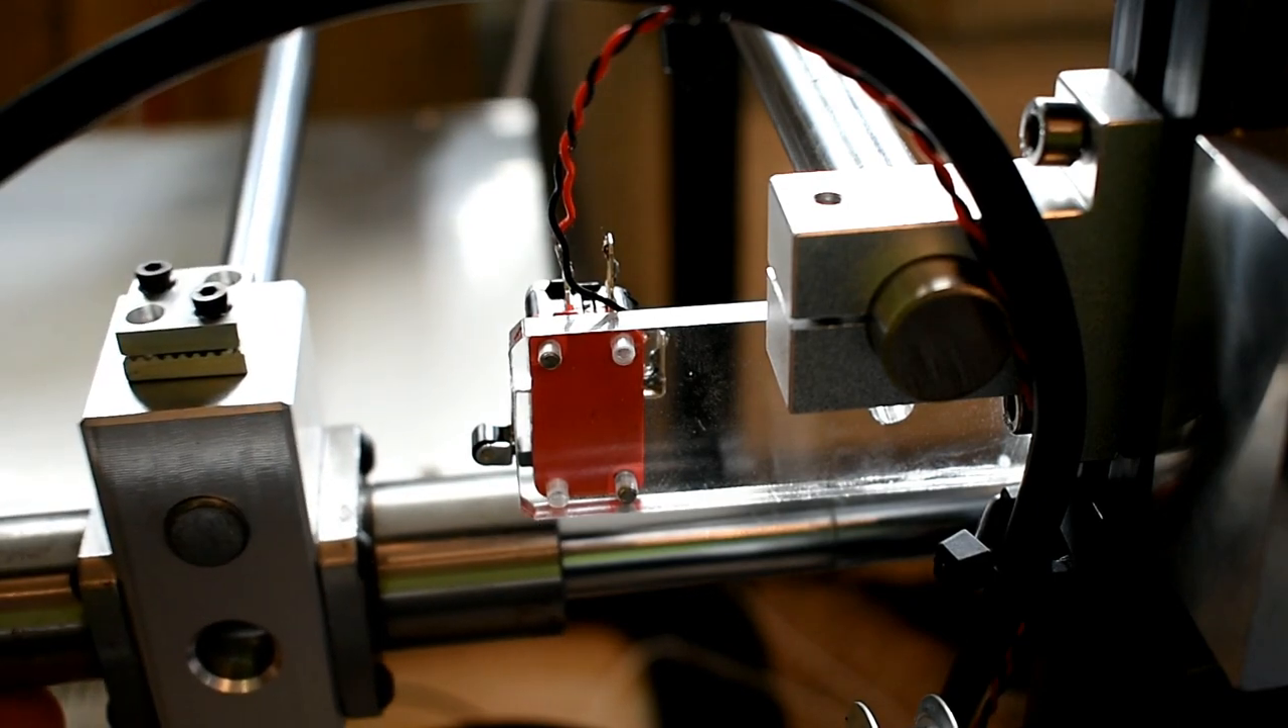I also installed my limit switches on these acrylic brackets.